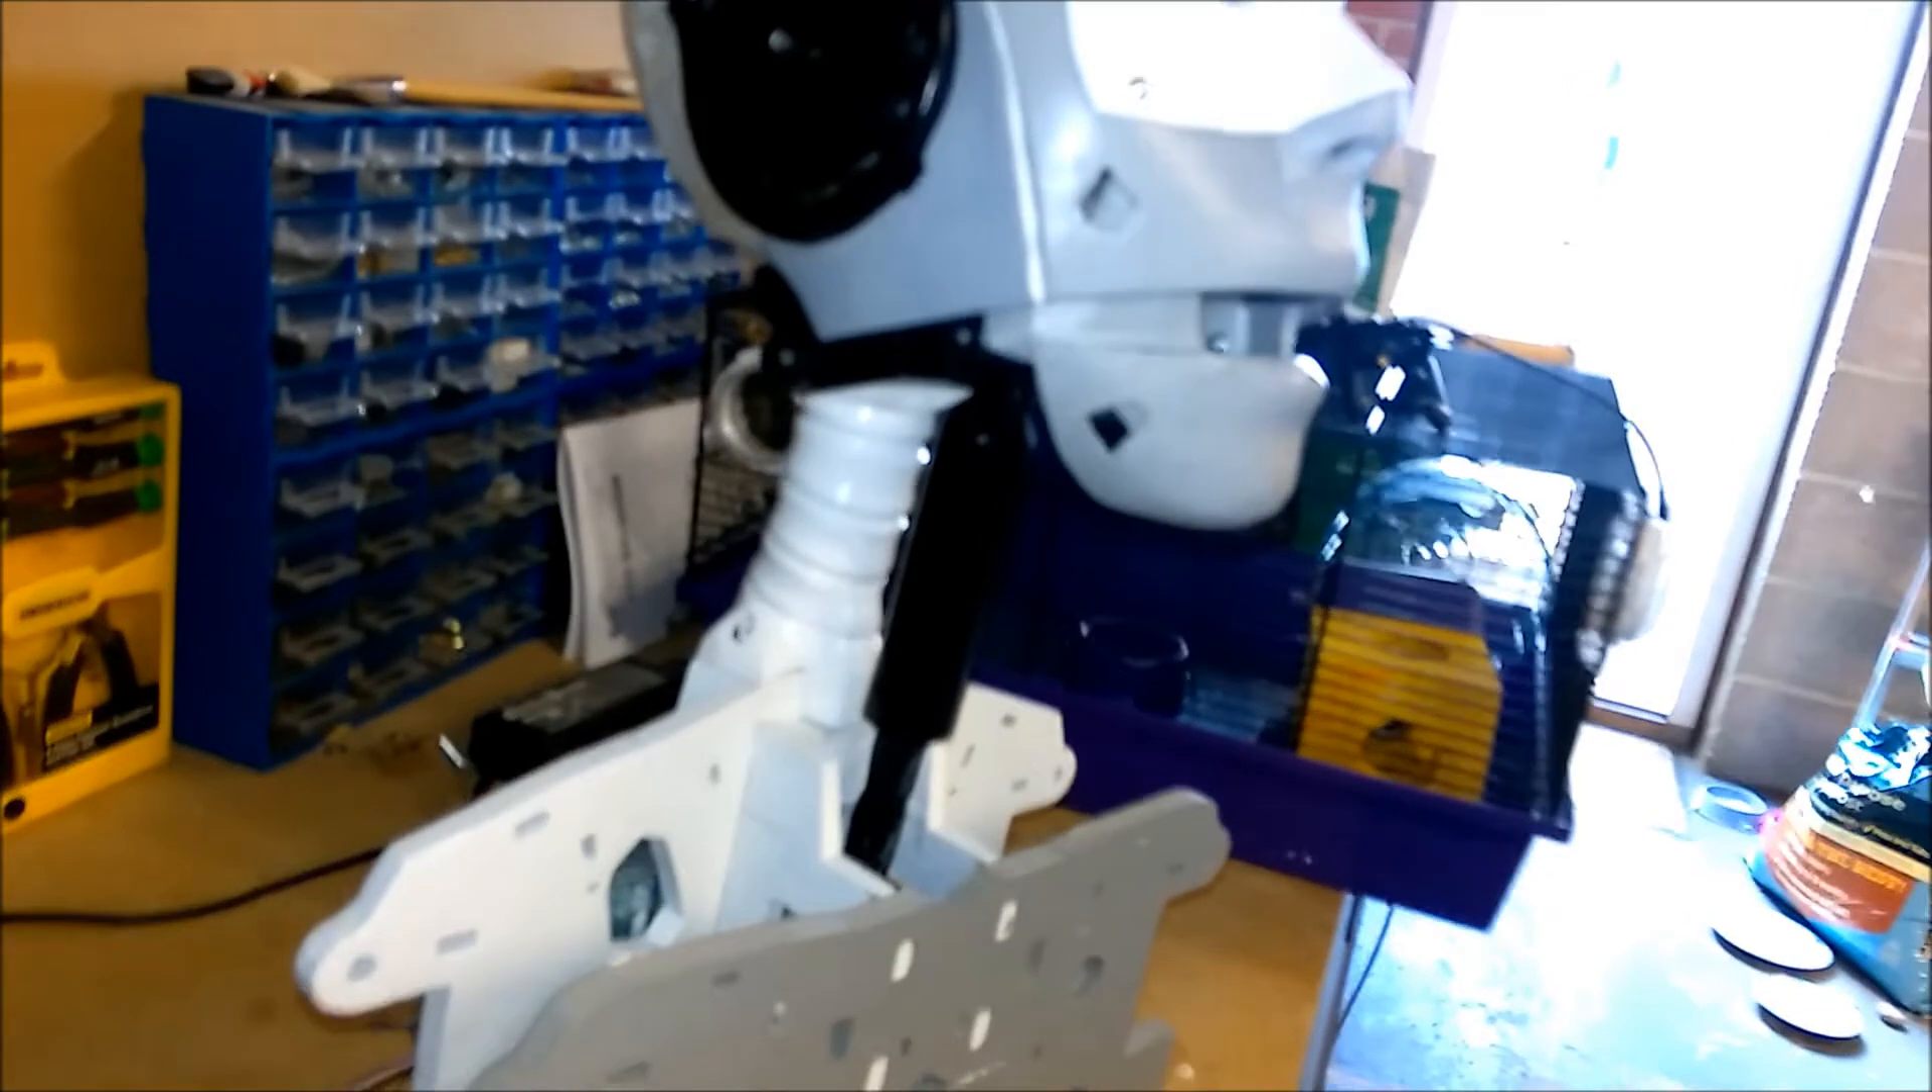Well the neck's now fully assembled.